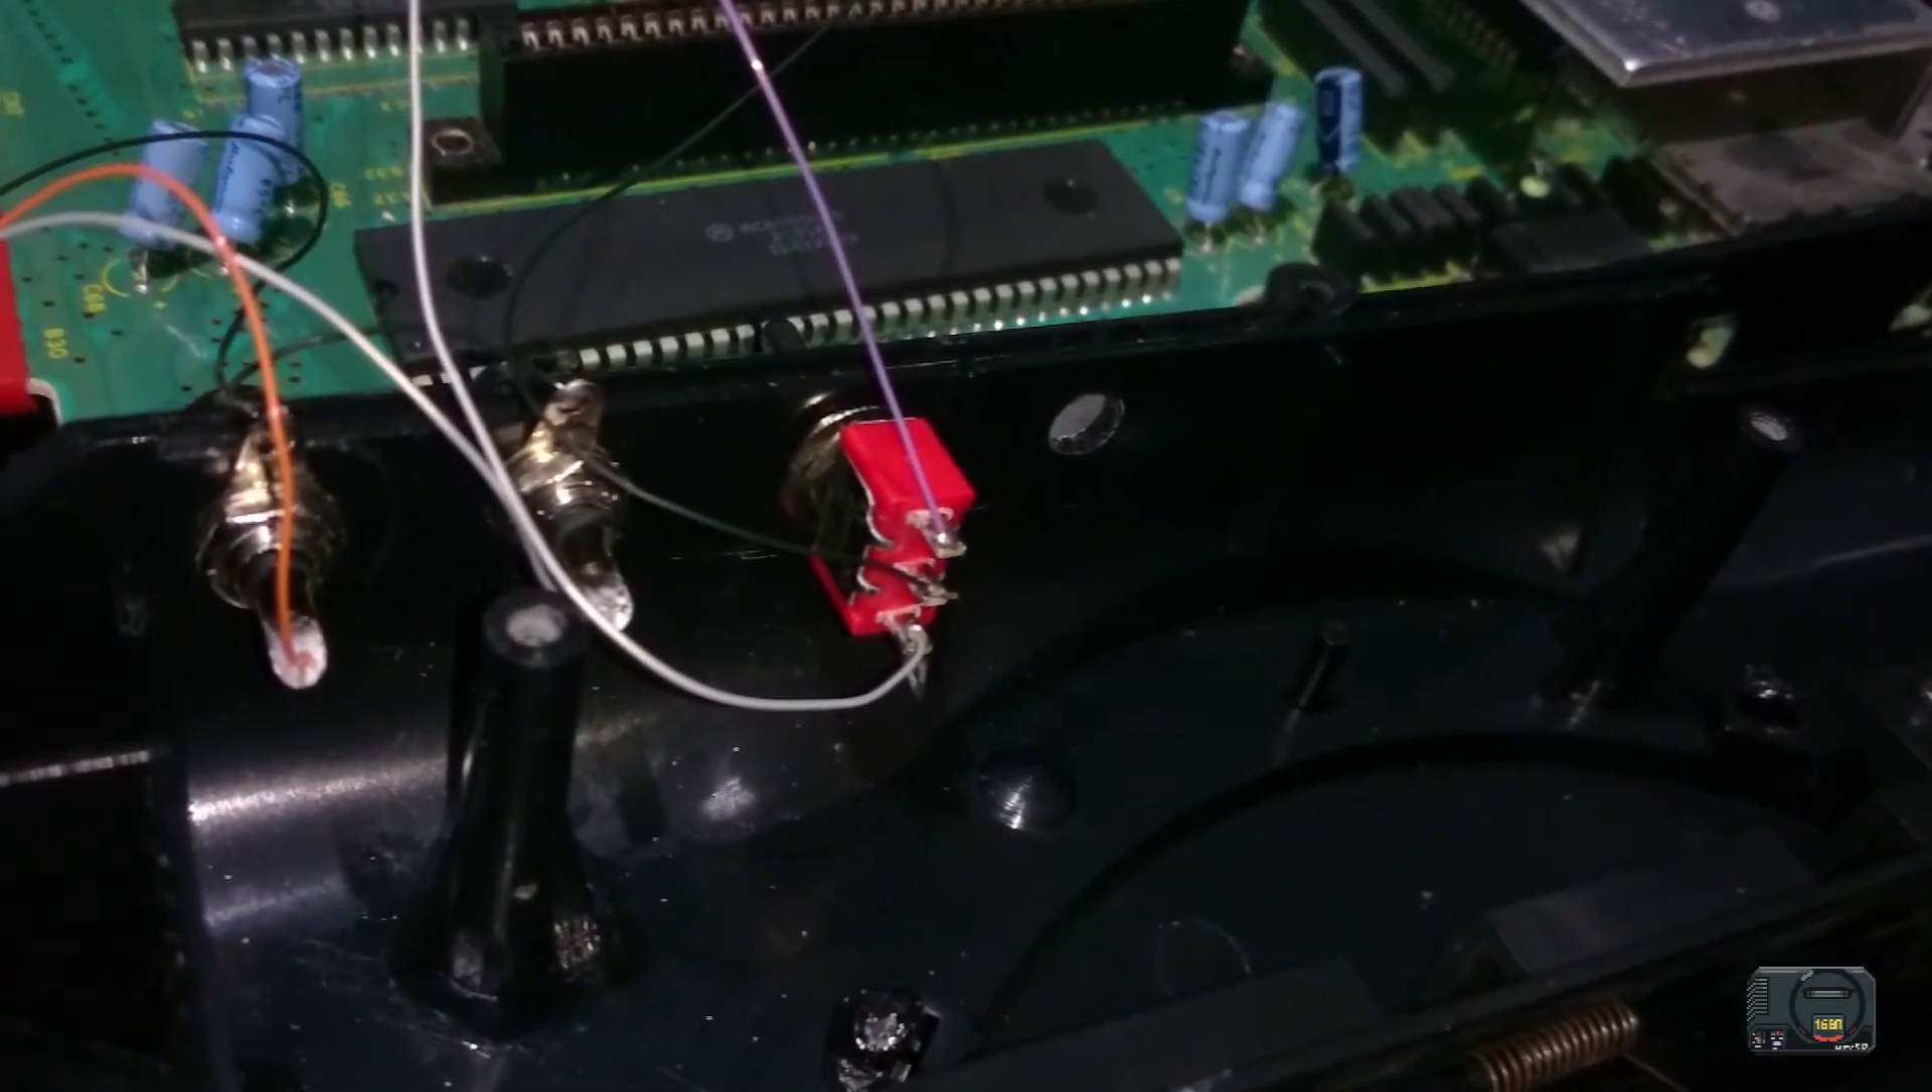There you see uh three cables connected to the switch.